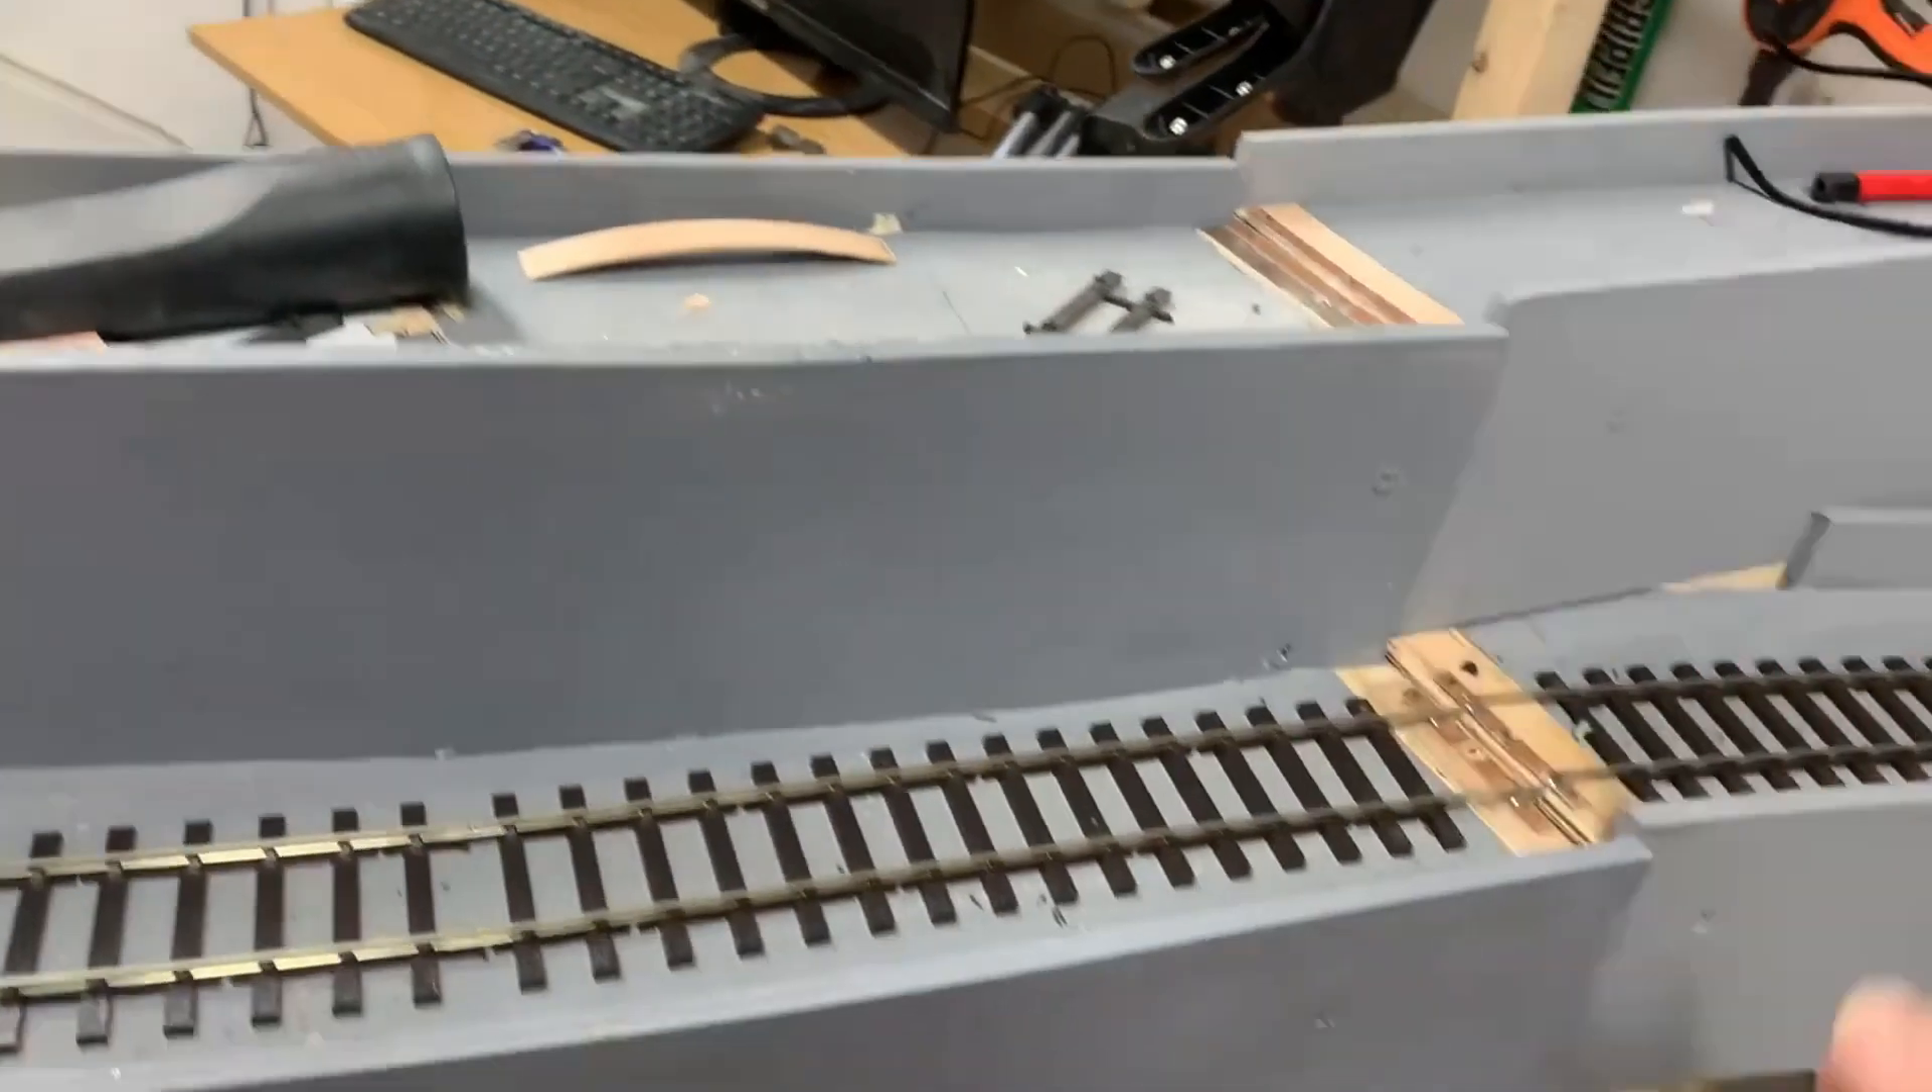So i now have one of the tracks on this gate we'll just need to secure that all the way around.